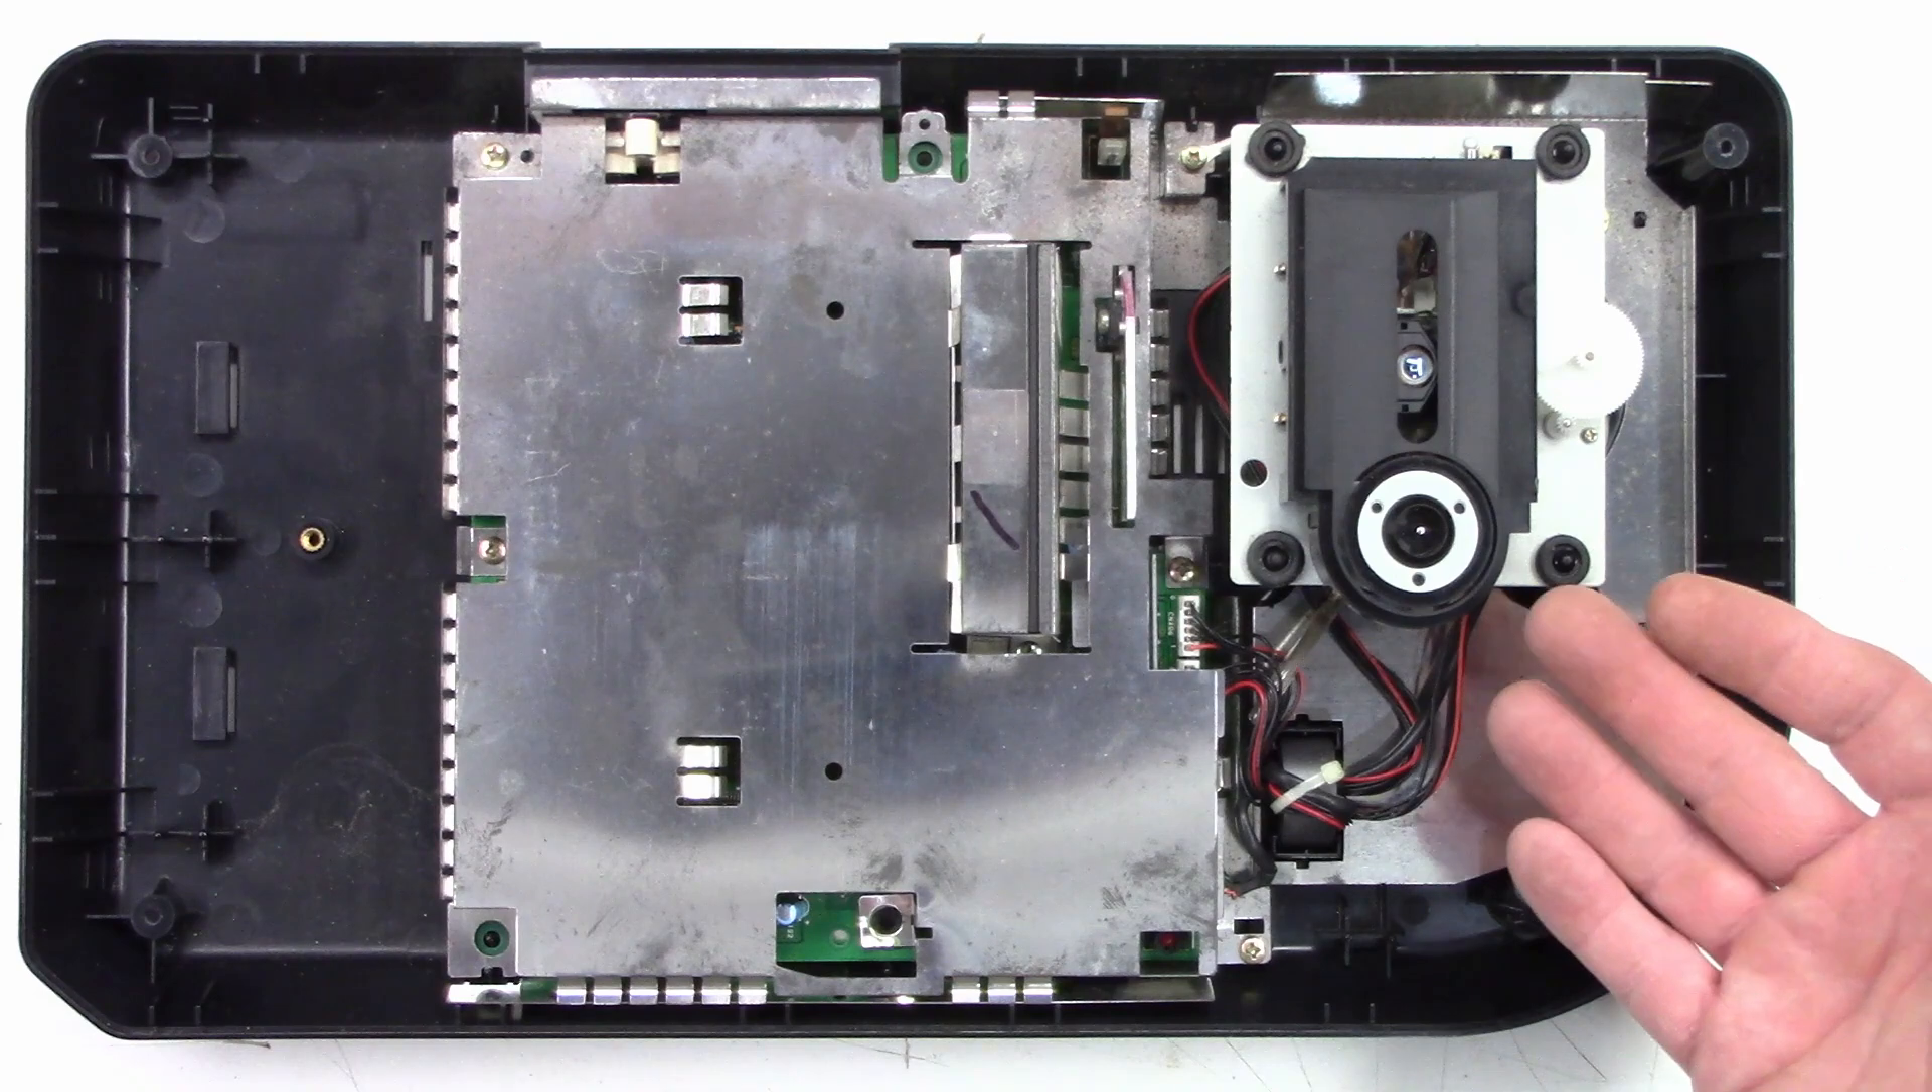I still have these metal shields I need to get out of the way.